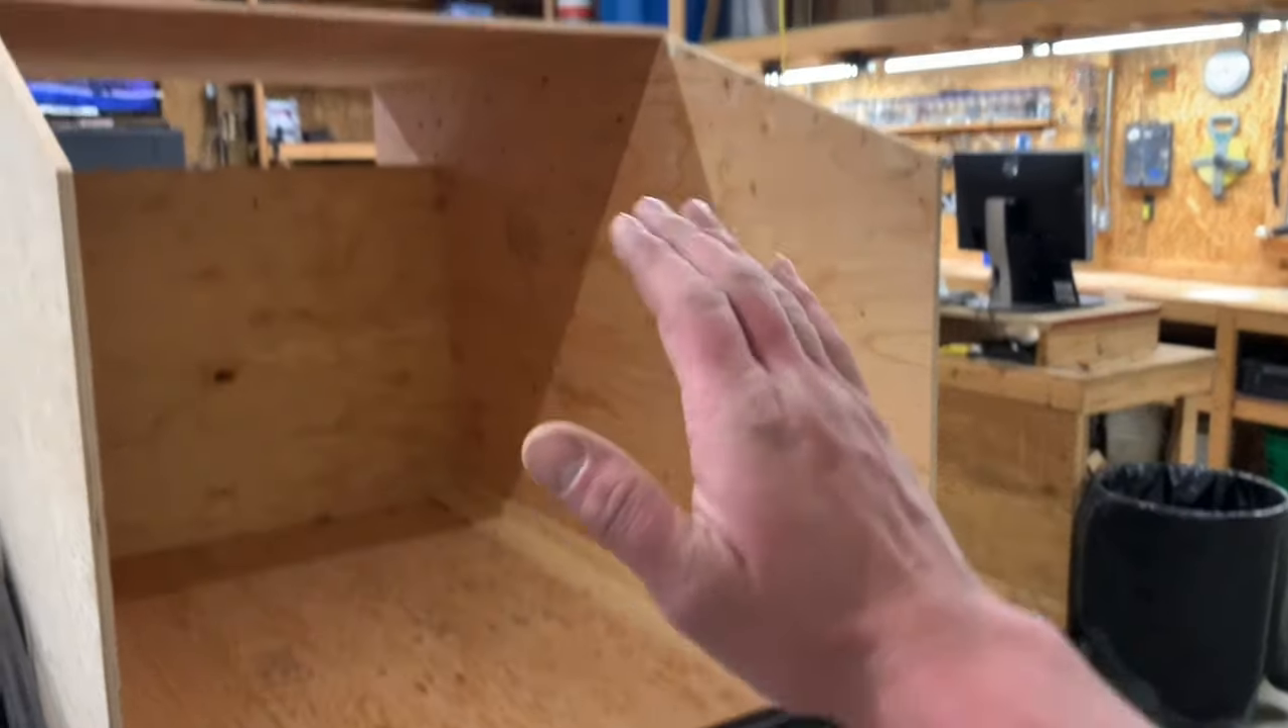I don't quite have the front panel on or the top.